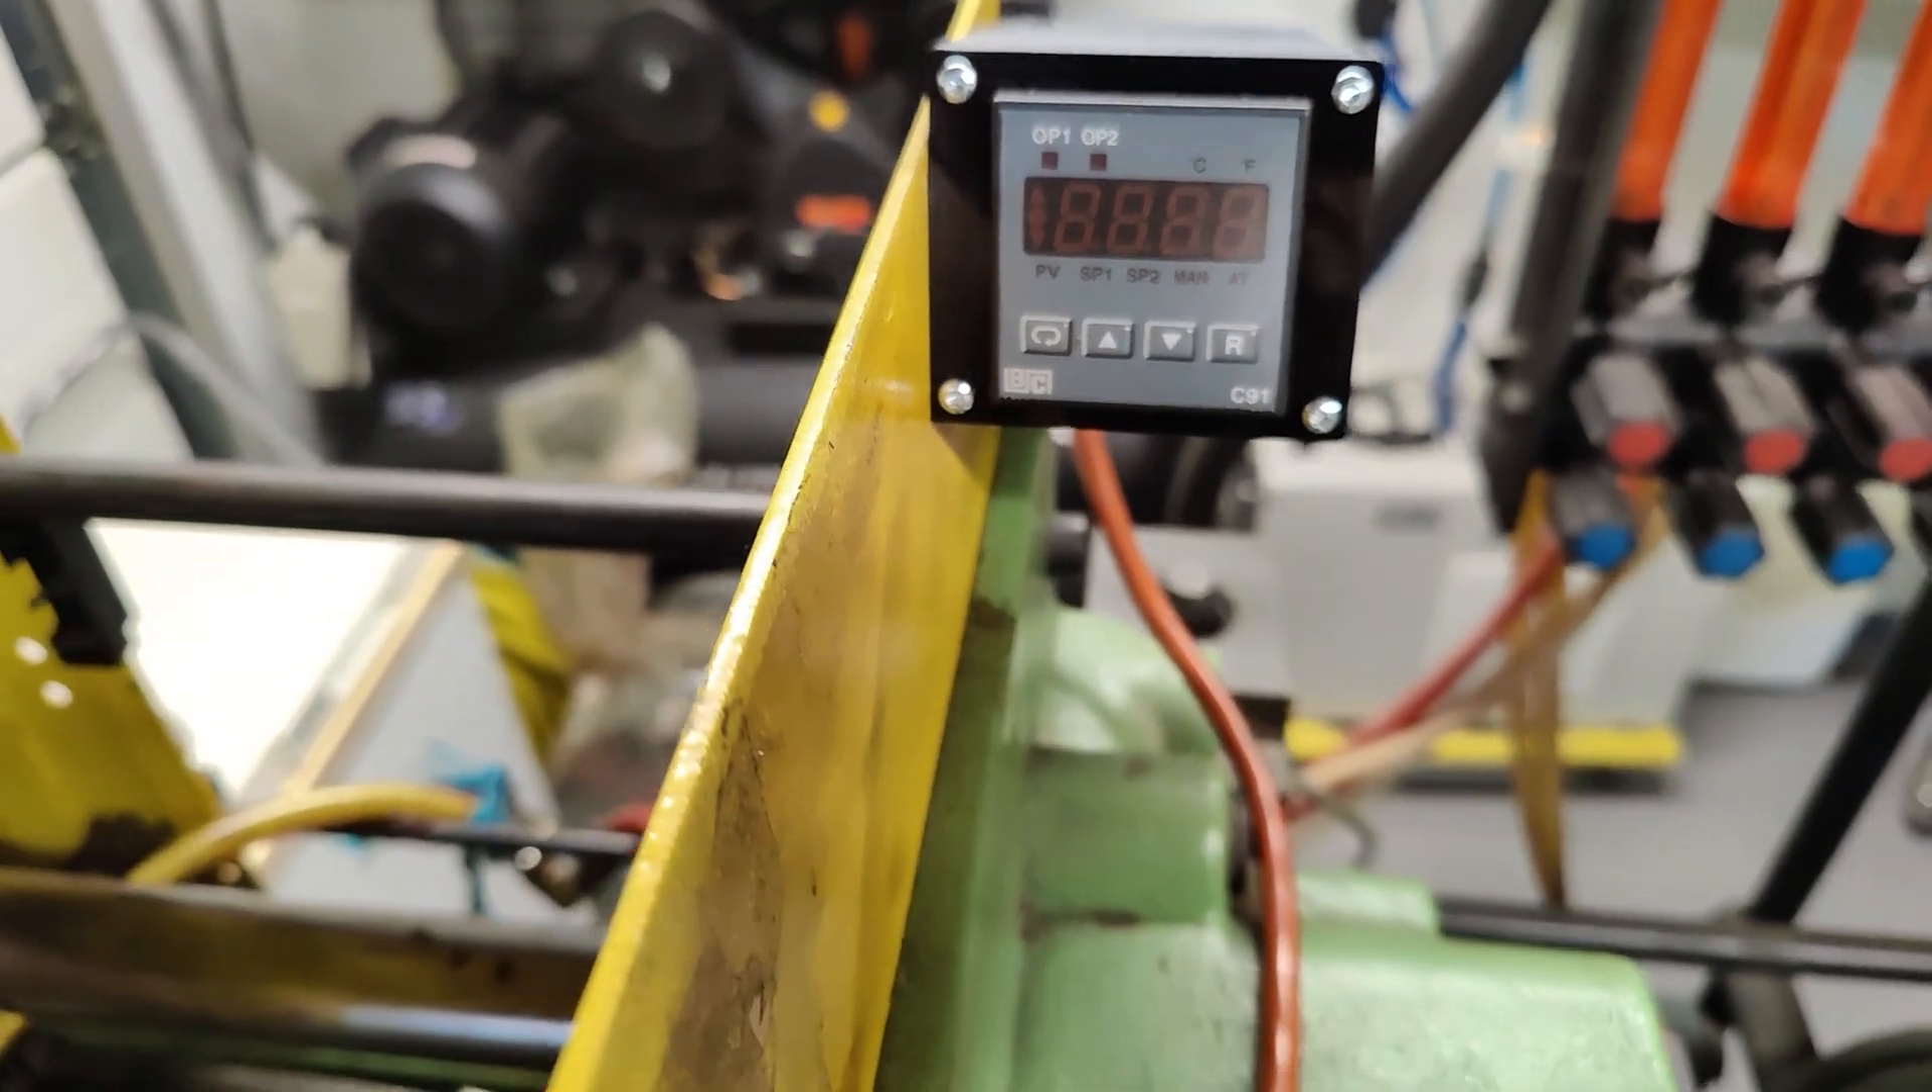There's also a sprue heater that we need to put on and I mounted a small controller box for that, so we can get power to that and control the temperature.